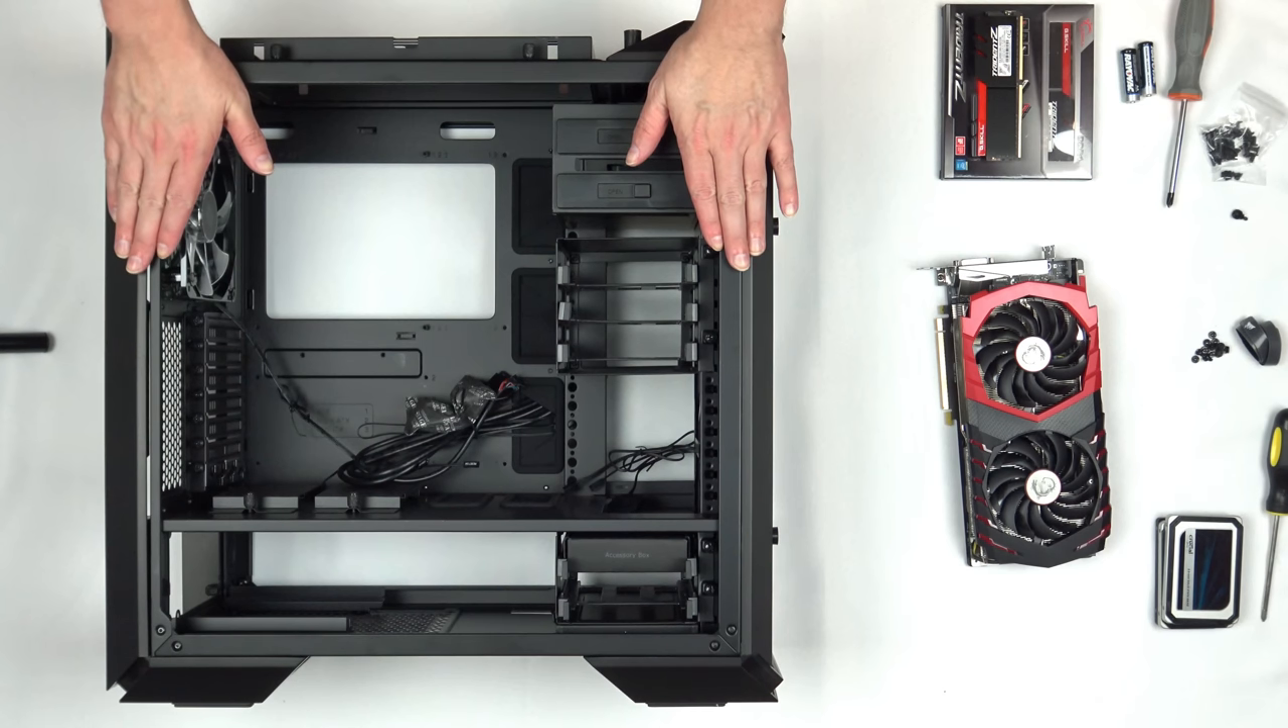I now have our case laying on the table with both the front and the back cover is removed because we are going to need to get access to both sides of the case.